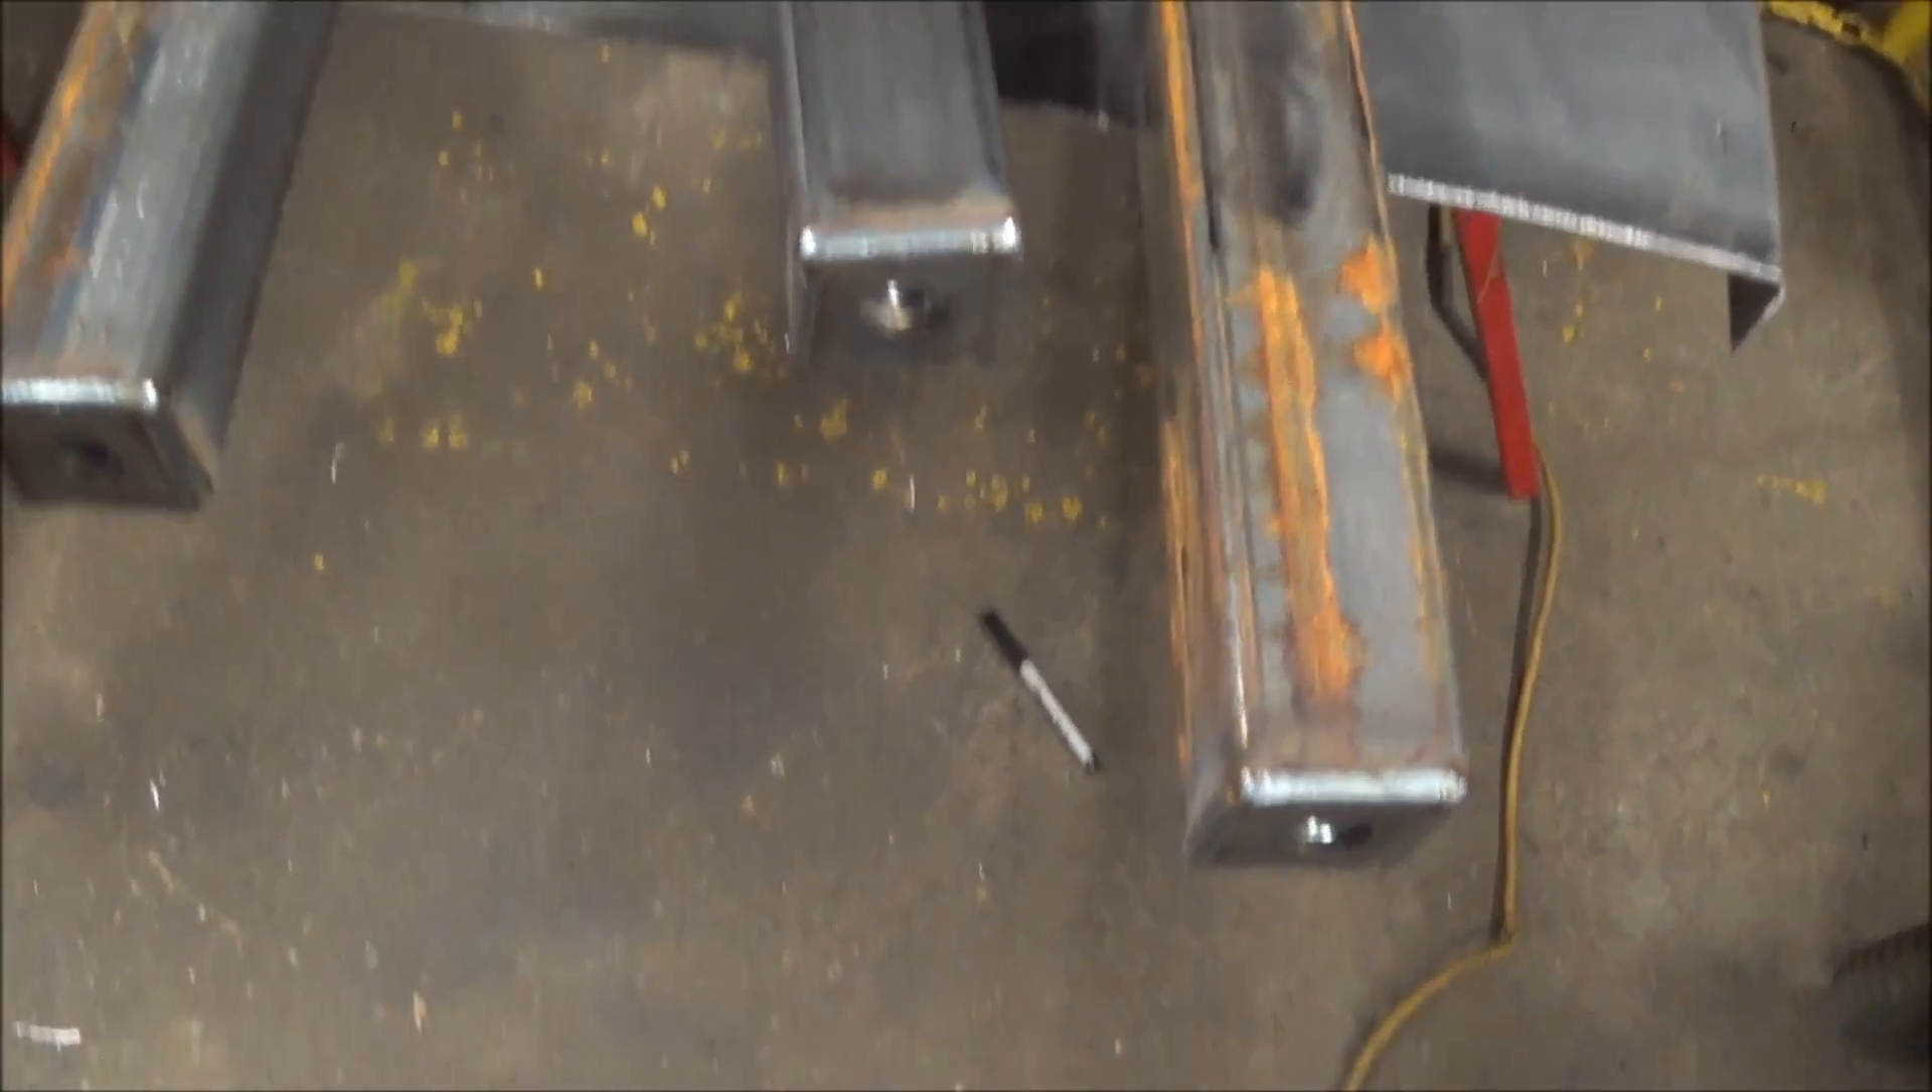Okay guys, so I've got my end caps put on my legs here for our adjusters, you know, to level the table out.